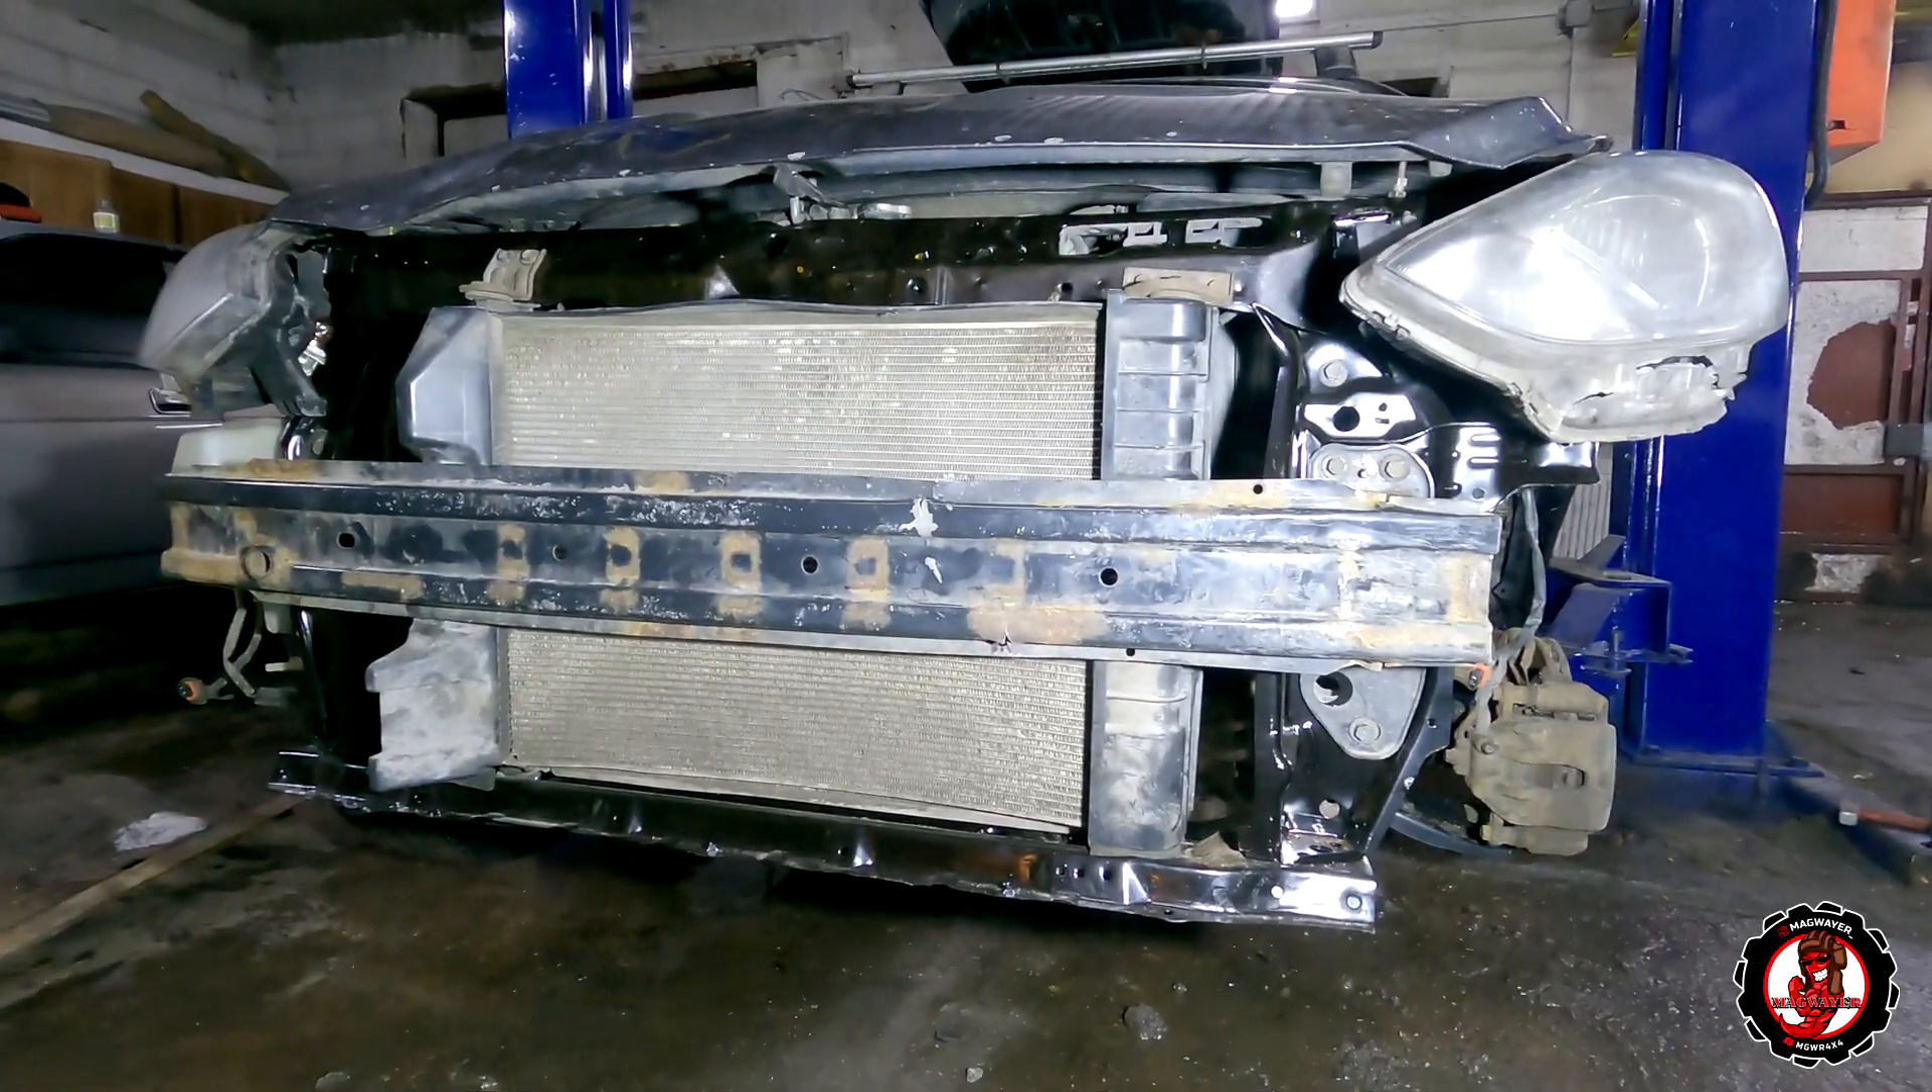Машина на ходу осталось только прикрутить бампер.